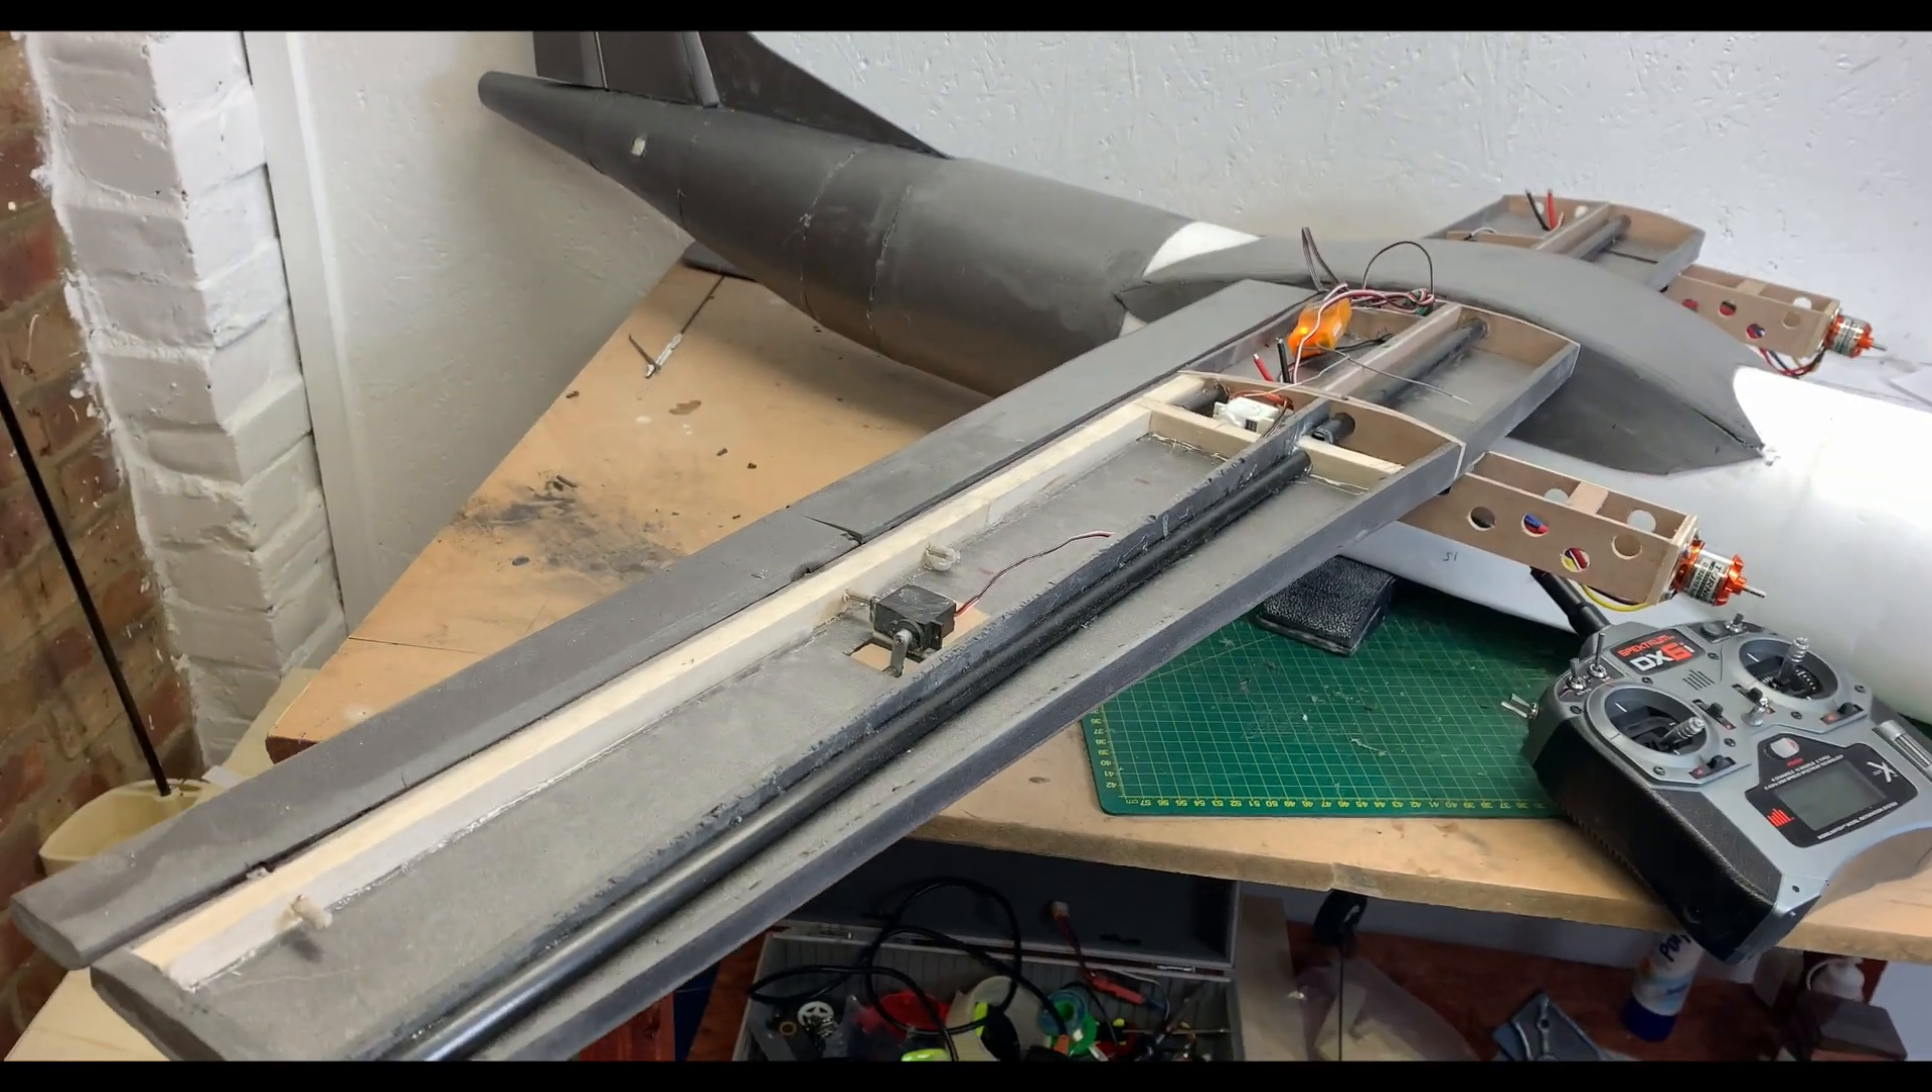We've jumped forward an hour or so and I've completed most of one wing, including fitting the servos and making the ailerons and flaps.